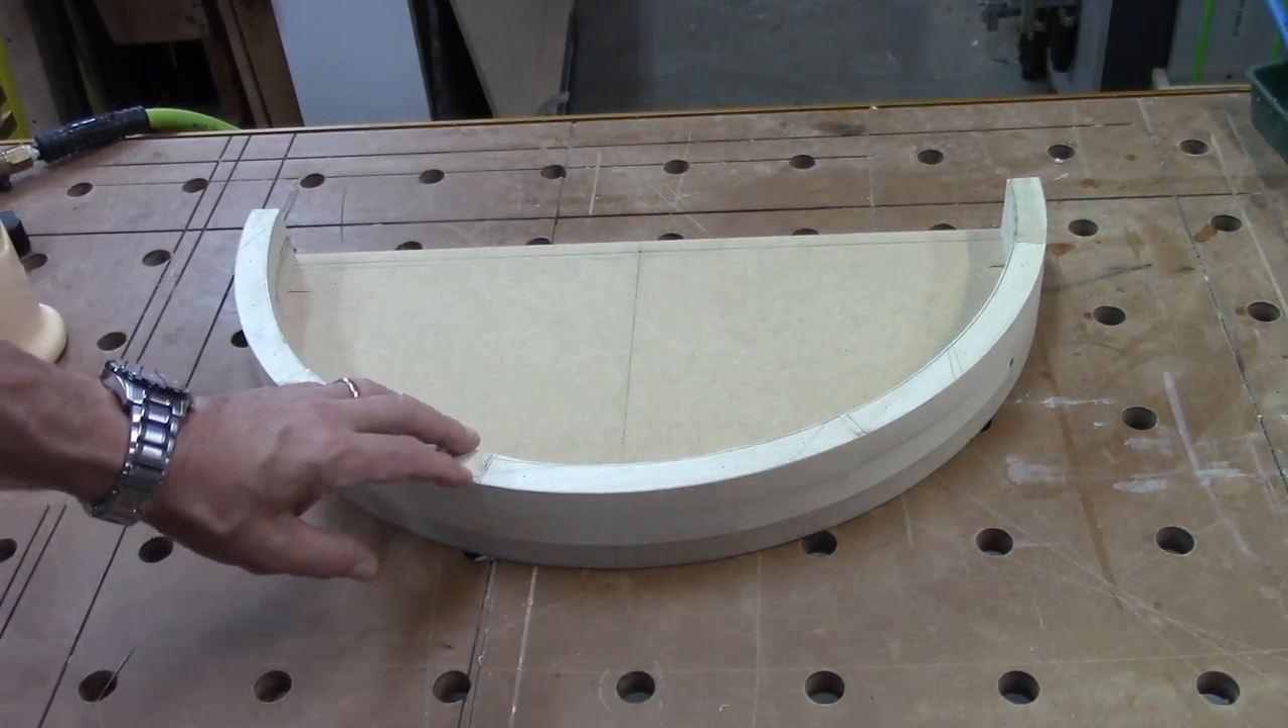So here's the first two layers all flush trimmed.